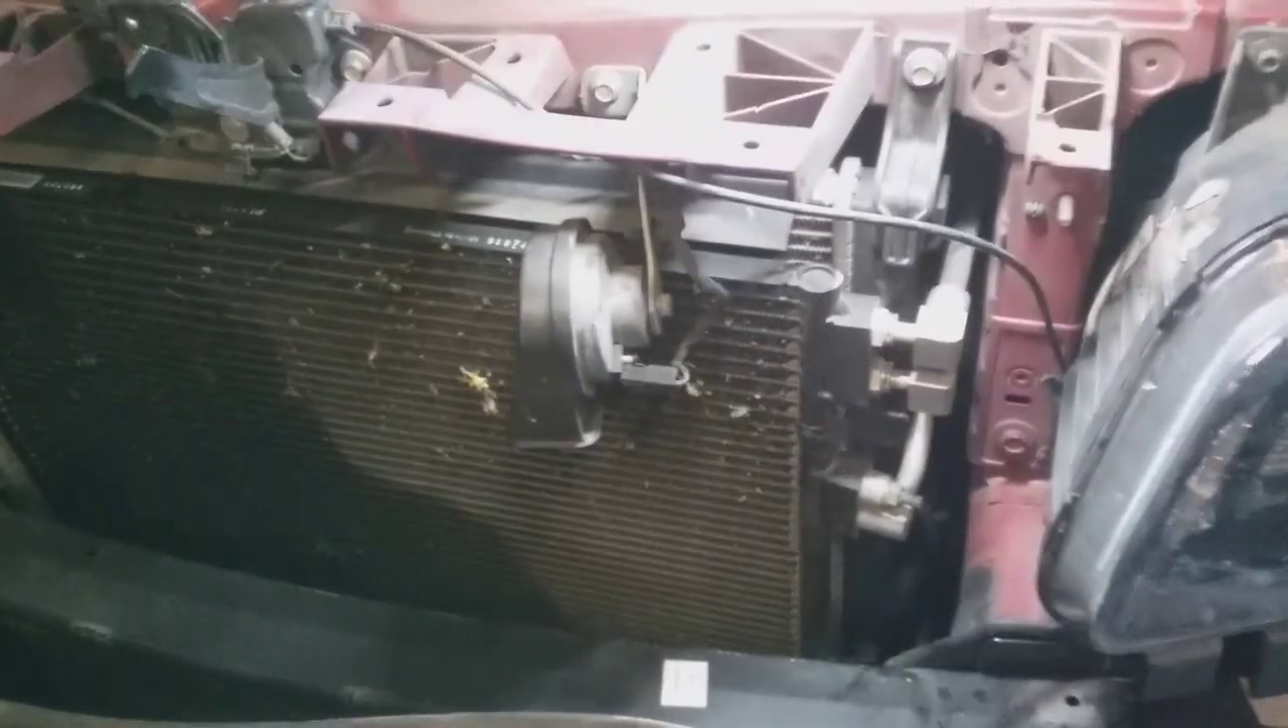And within 10 minutes, I already got the front bumper cover off.